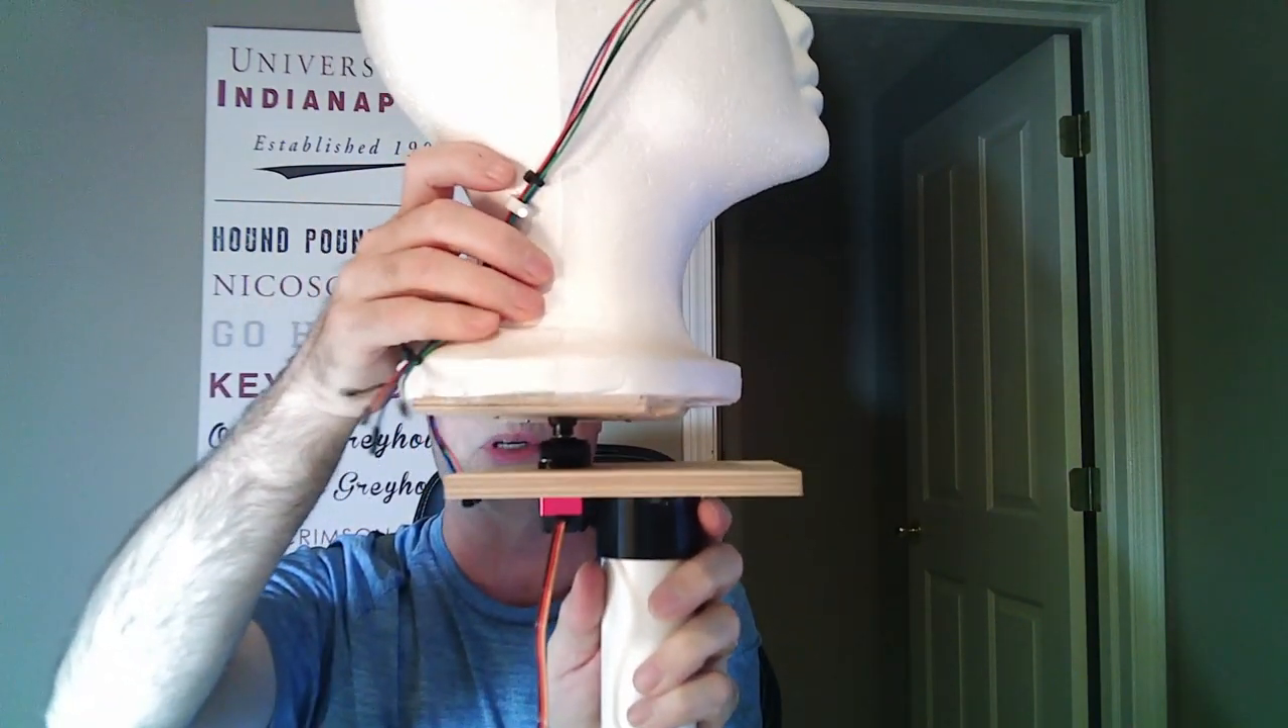And what happens is now our head just fits on top of the servo. But if you look at that, there's quite a bit of a gap there. And notice the head is wobbly.